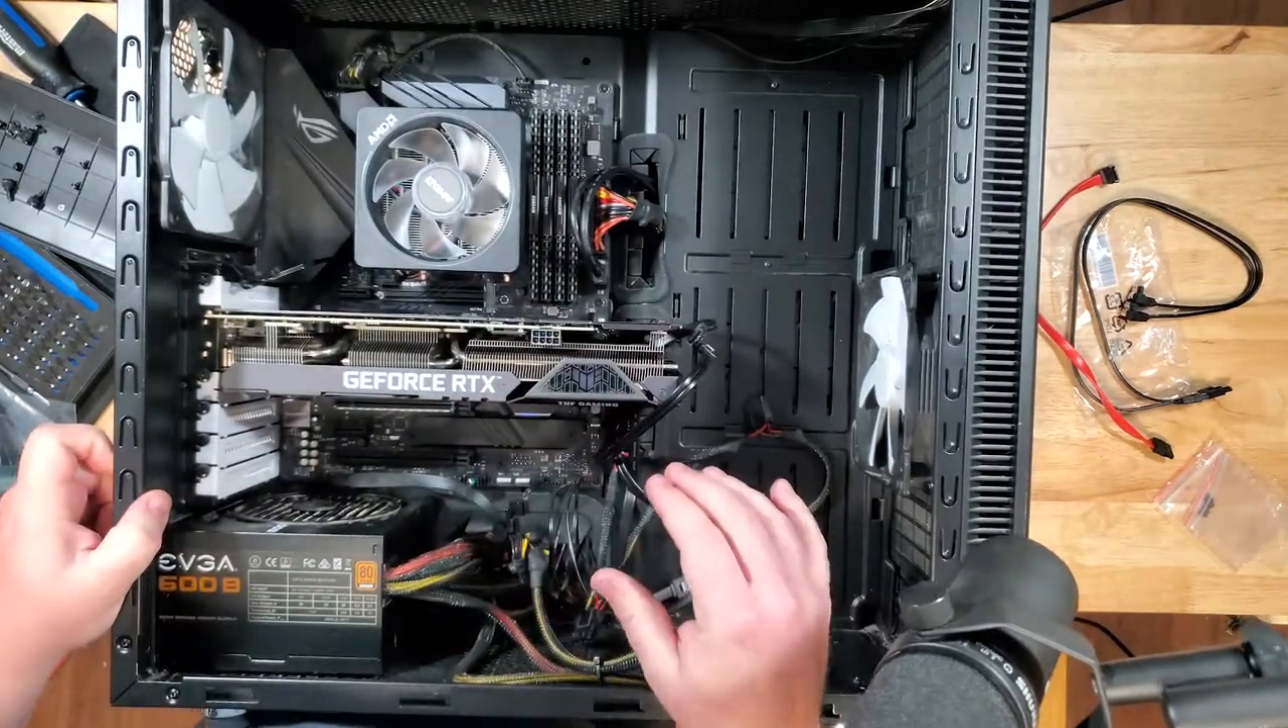And that graphics card is installed.